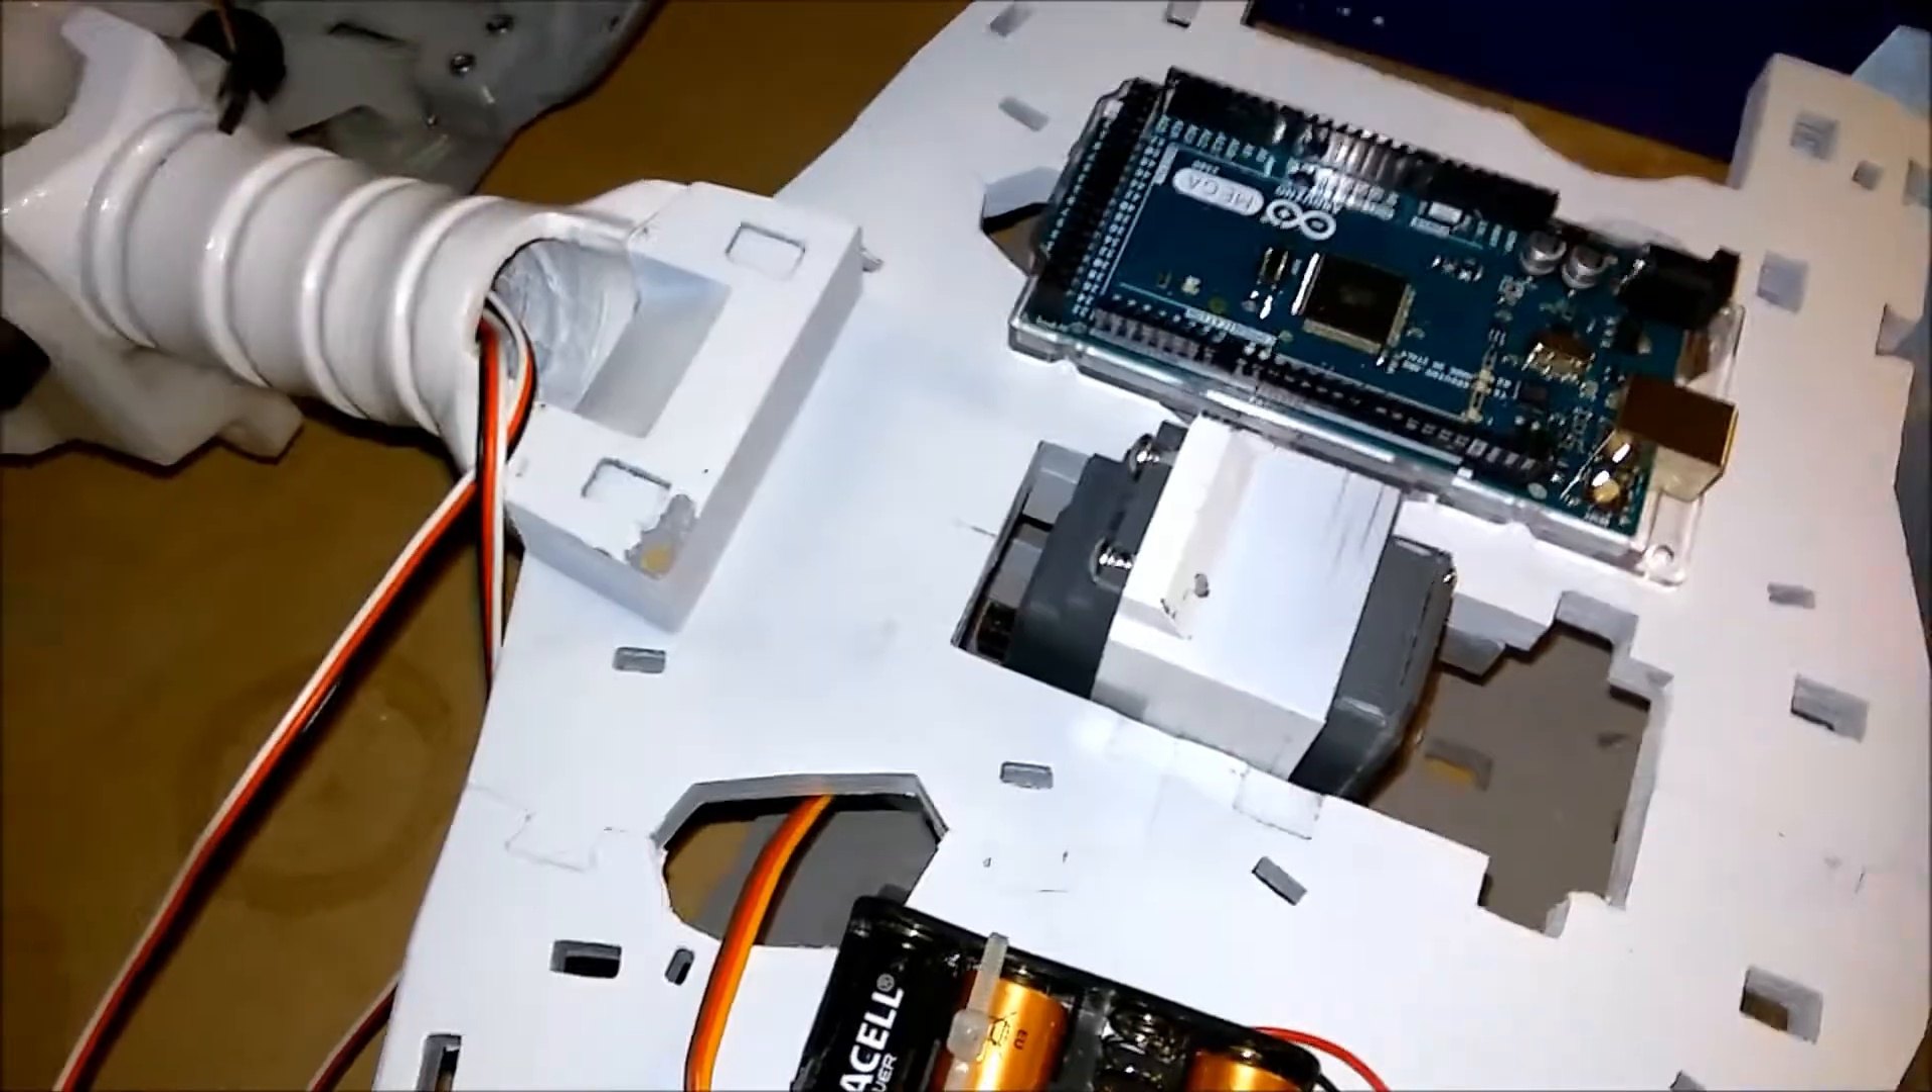The cable I've taken out through the side and then up through the back so I'll have to connect that up to the board at some point.